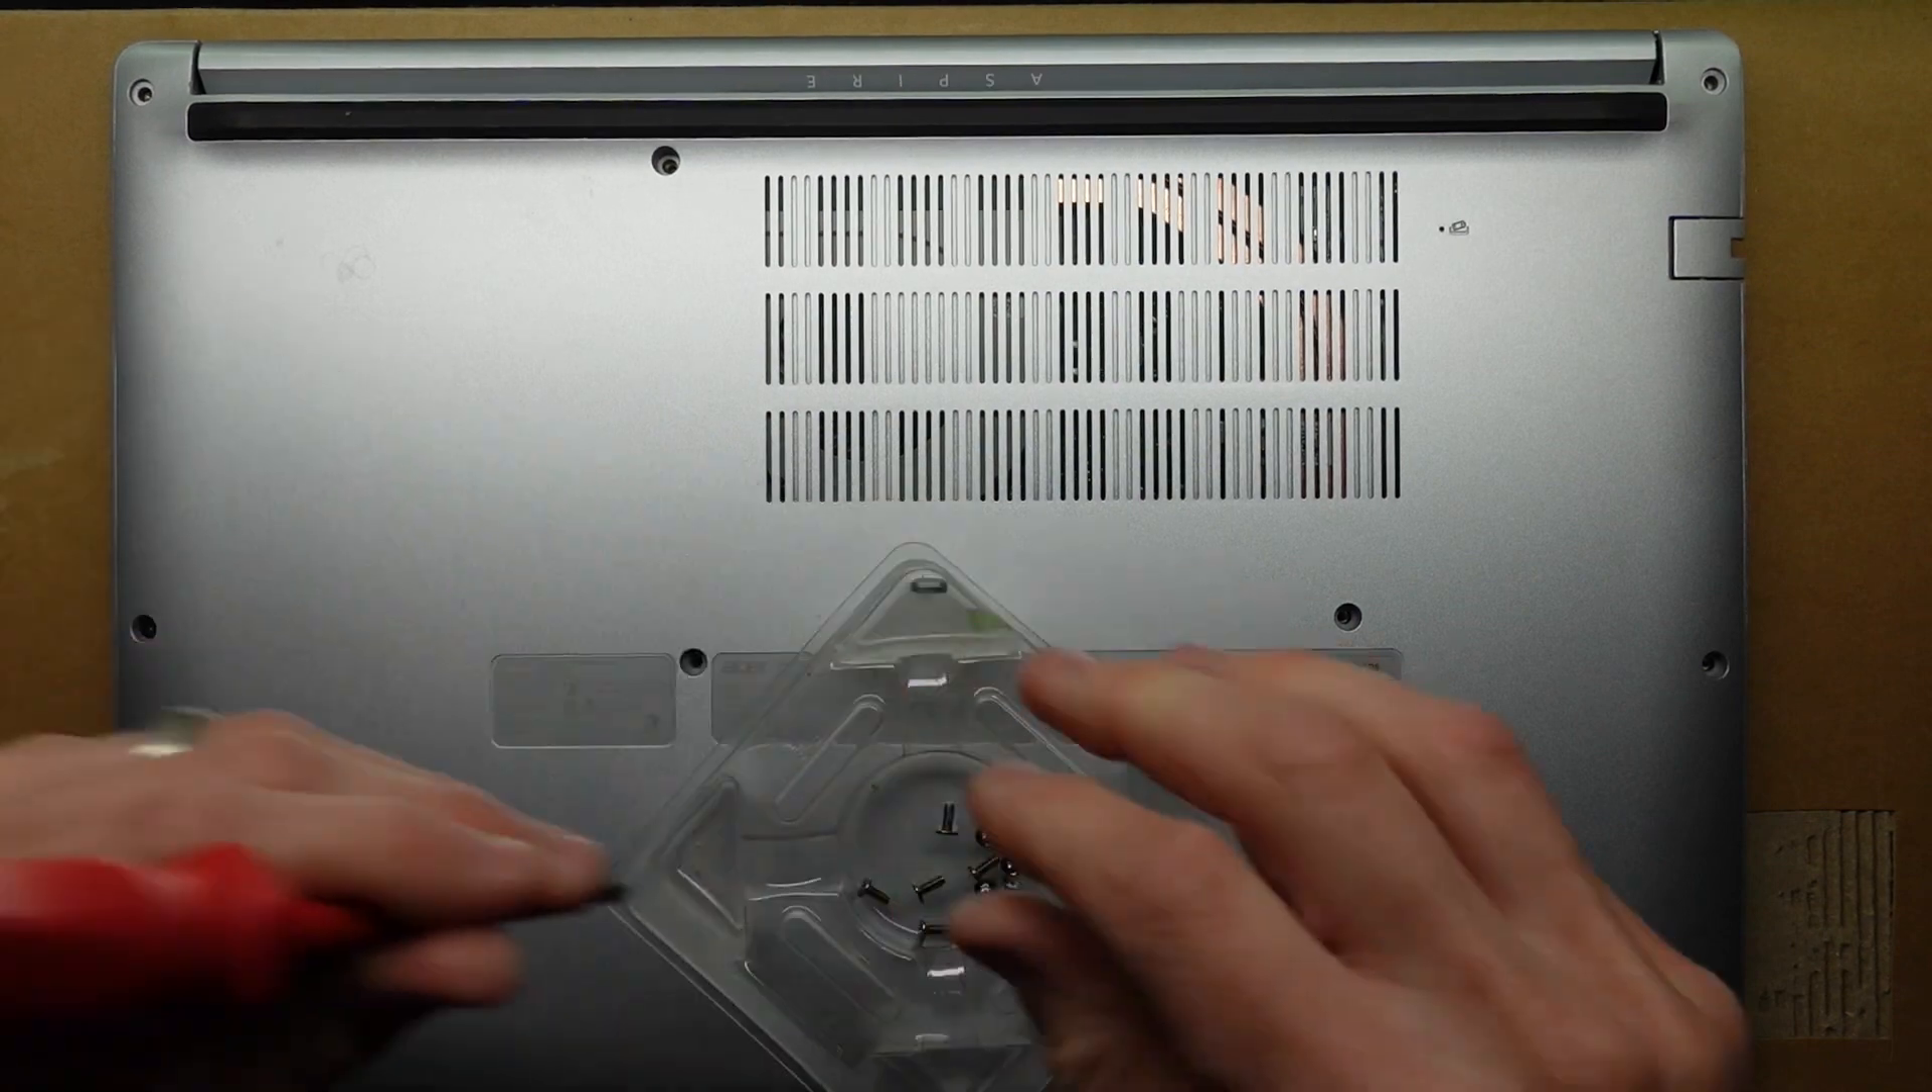So from here it's just a matter of putting all these screws back in.